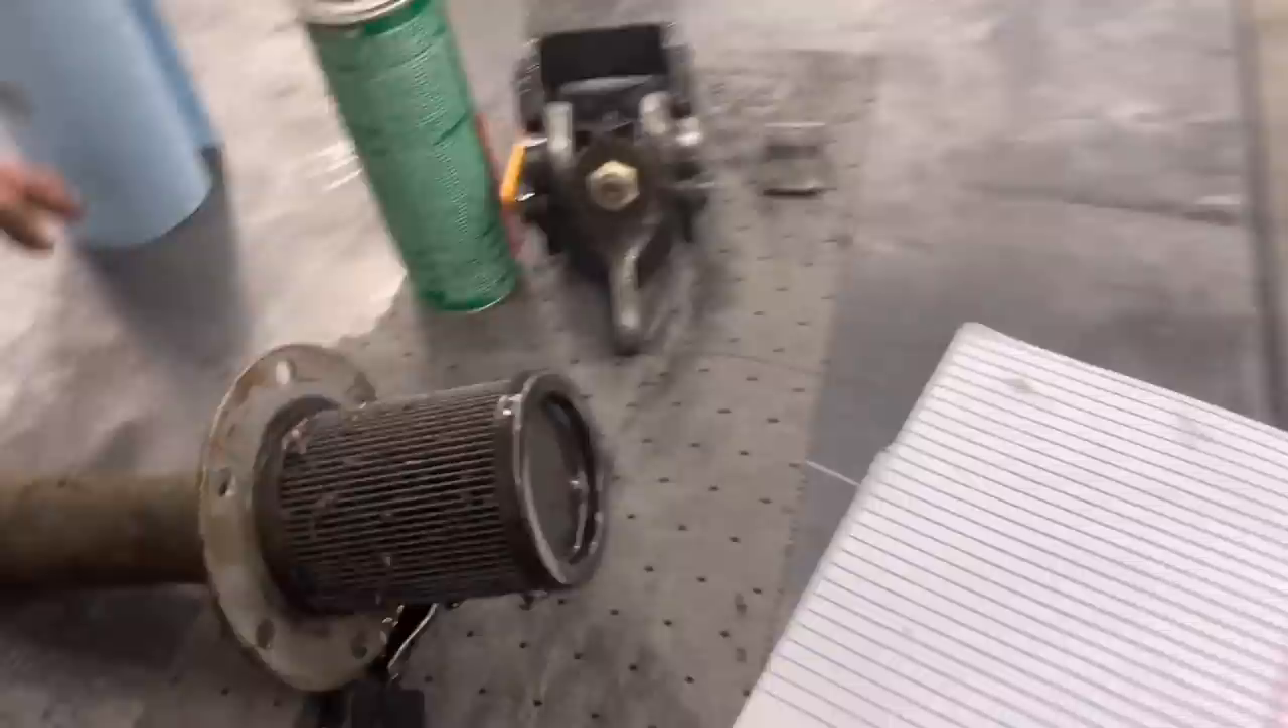Alright, Kevin just pulled the suction screen hose out from way down in the depths of the transmission.